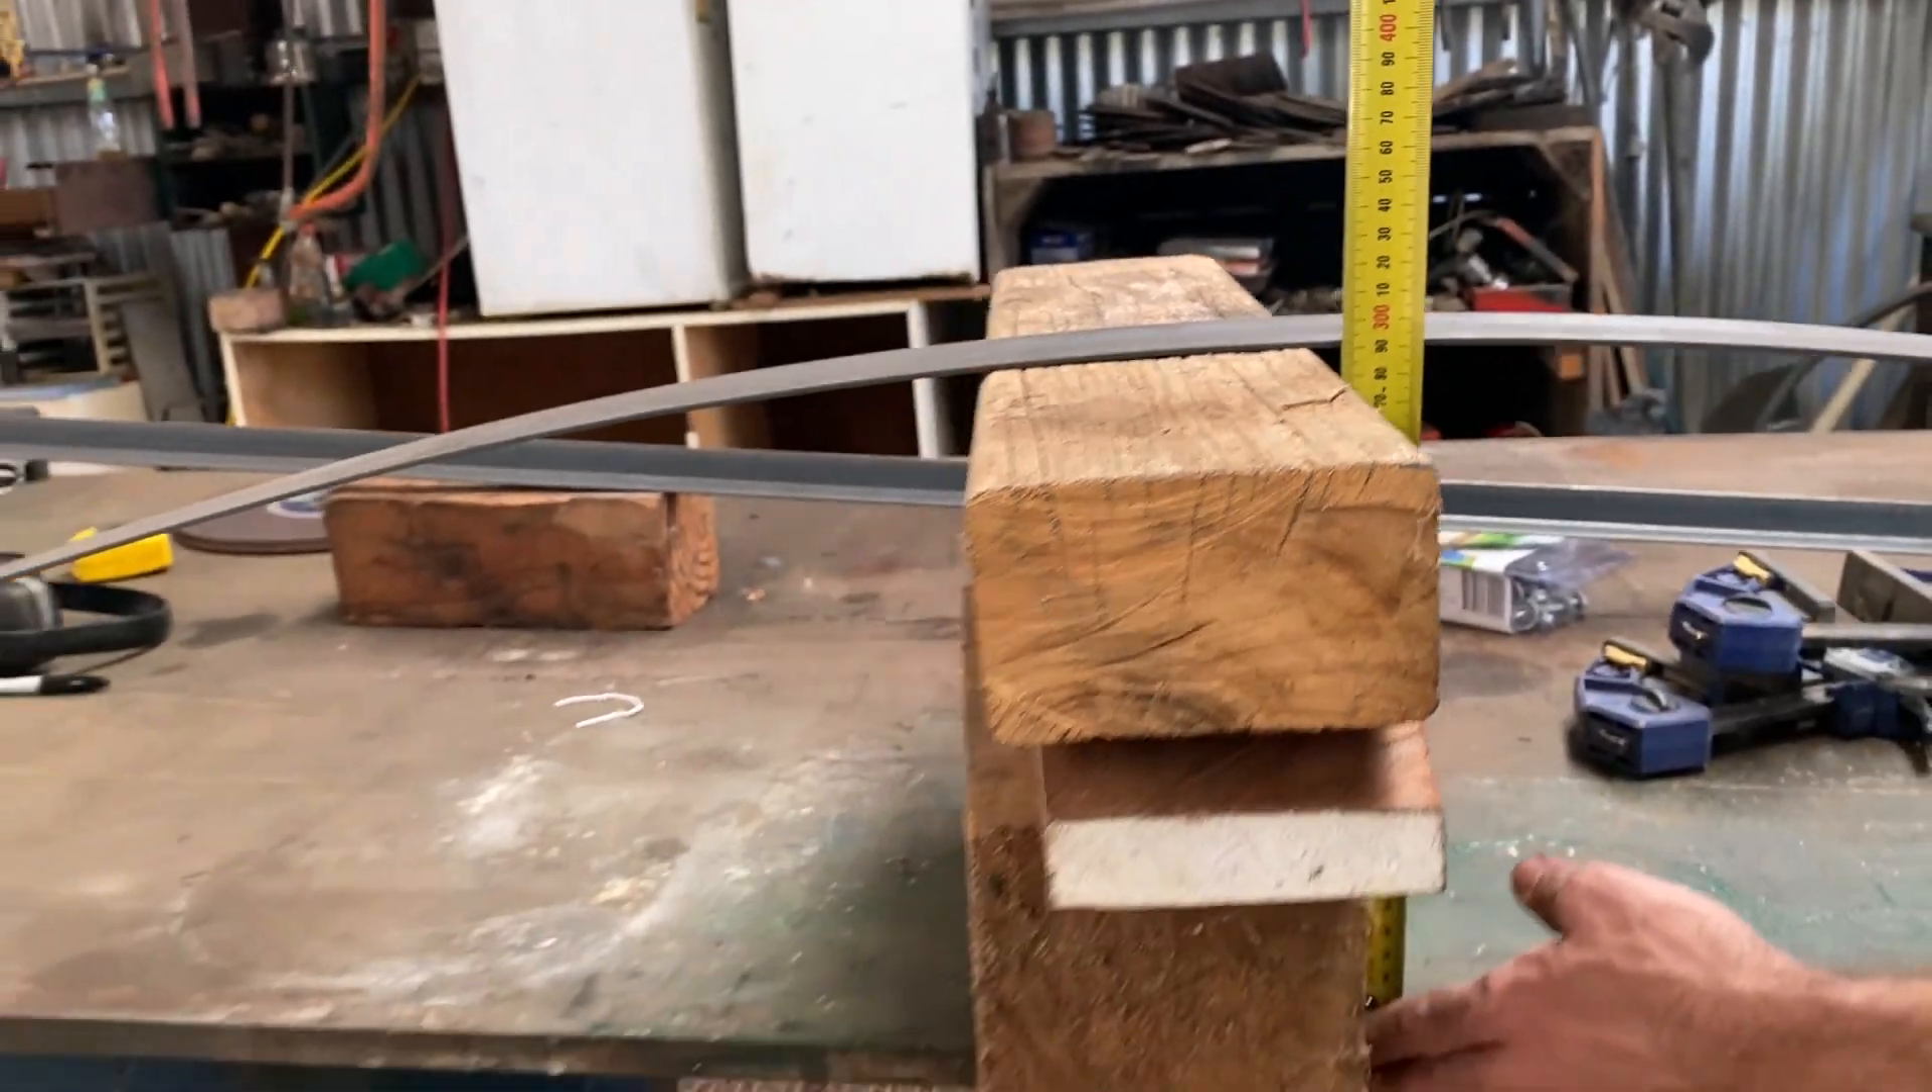I've just set up the arch with these timber blocks in the middle they're around about 300 high or just slightly under.